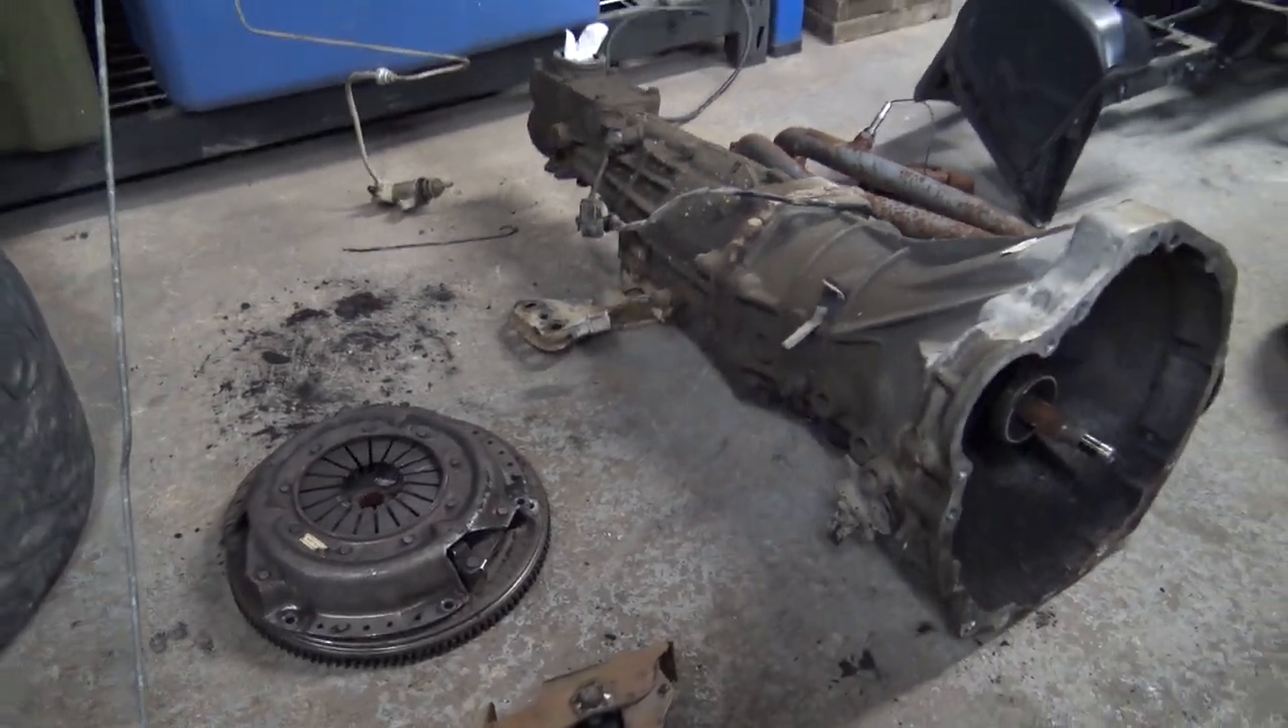All right so I got the engine removed transmission is split now.